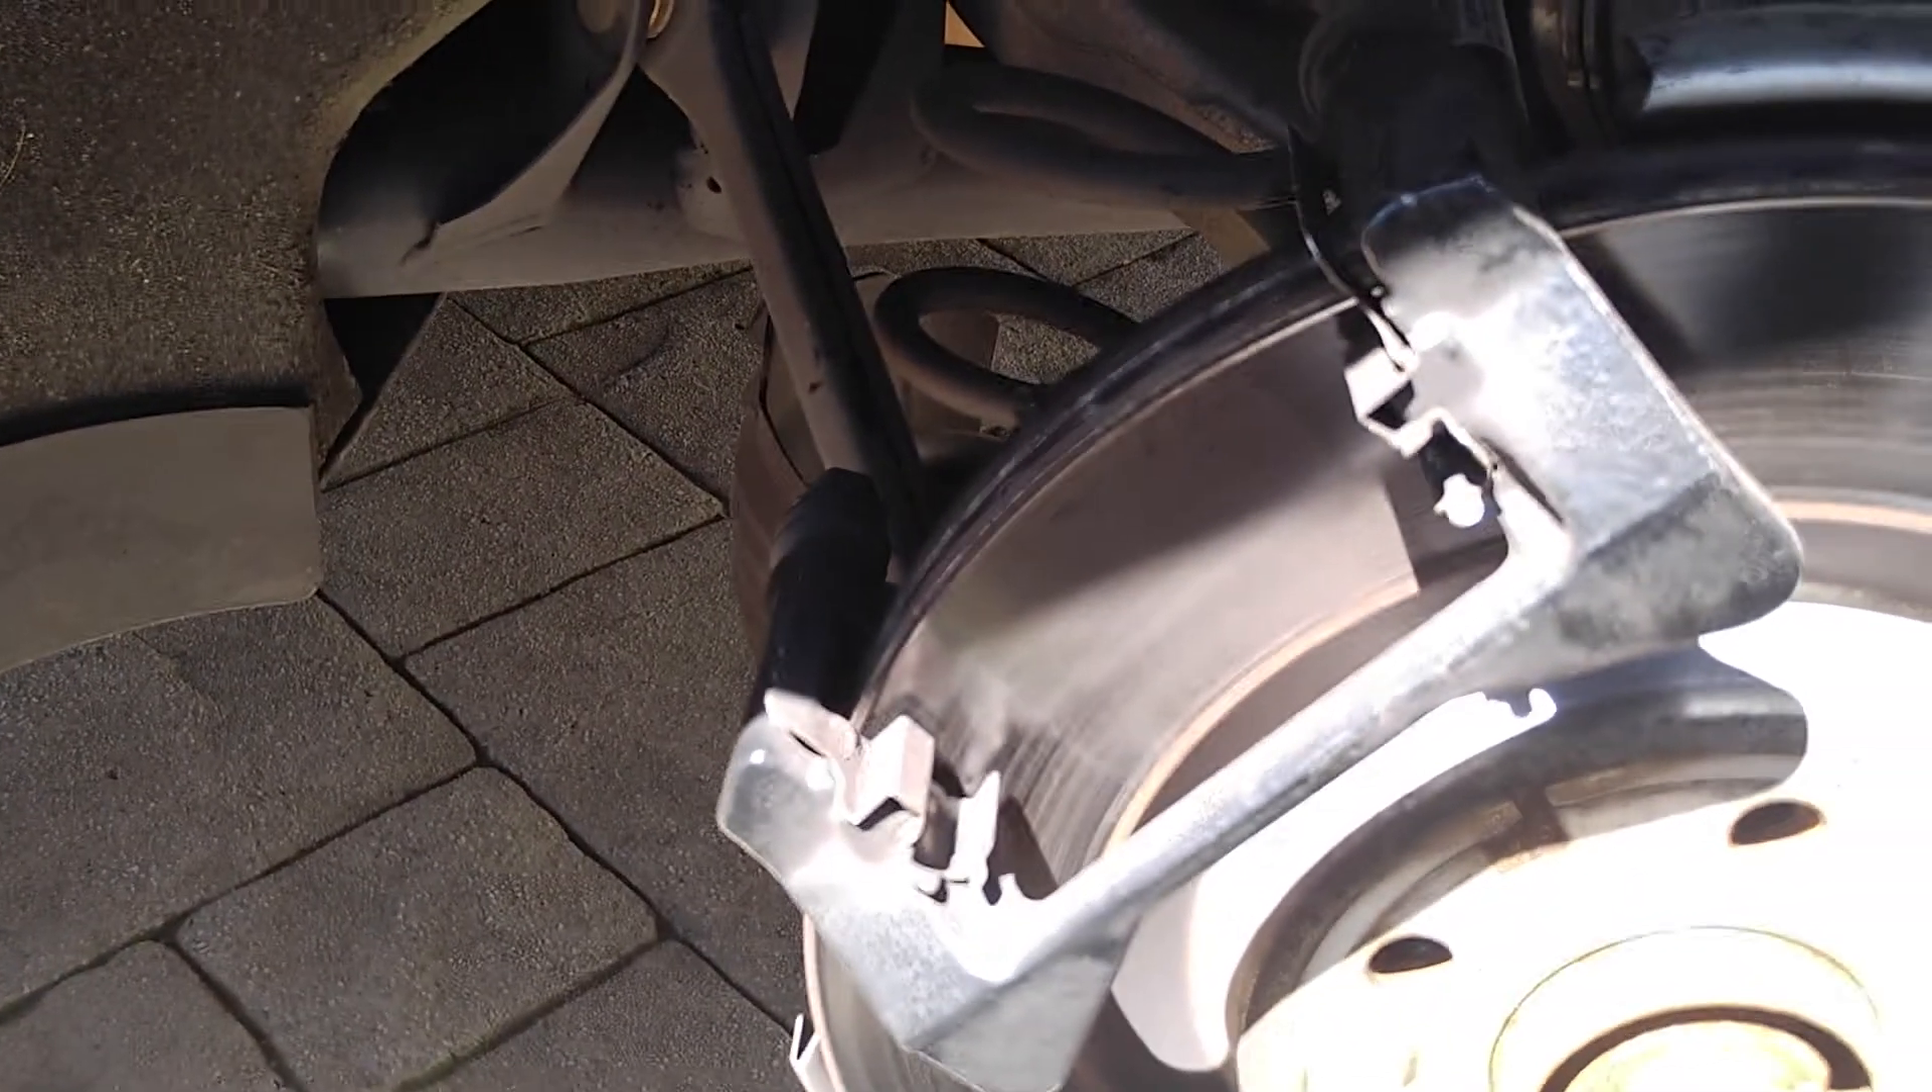All right old pads are out.